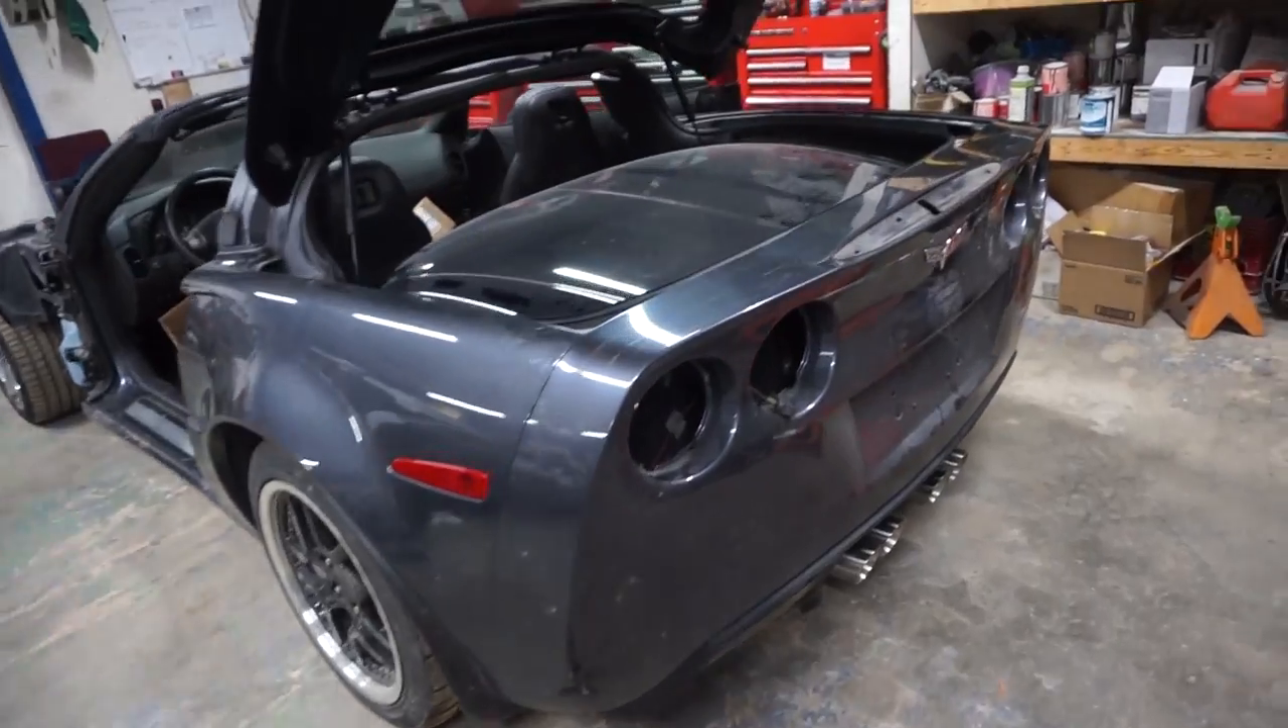Got the first door off peter is still tearing that rear bumper apart.